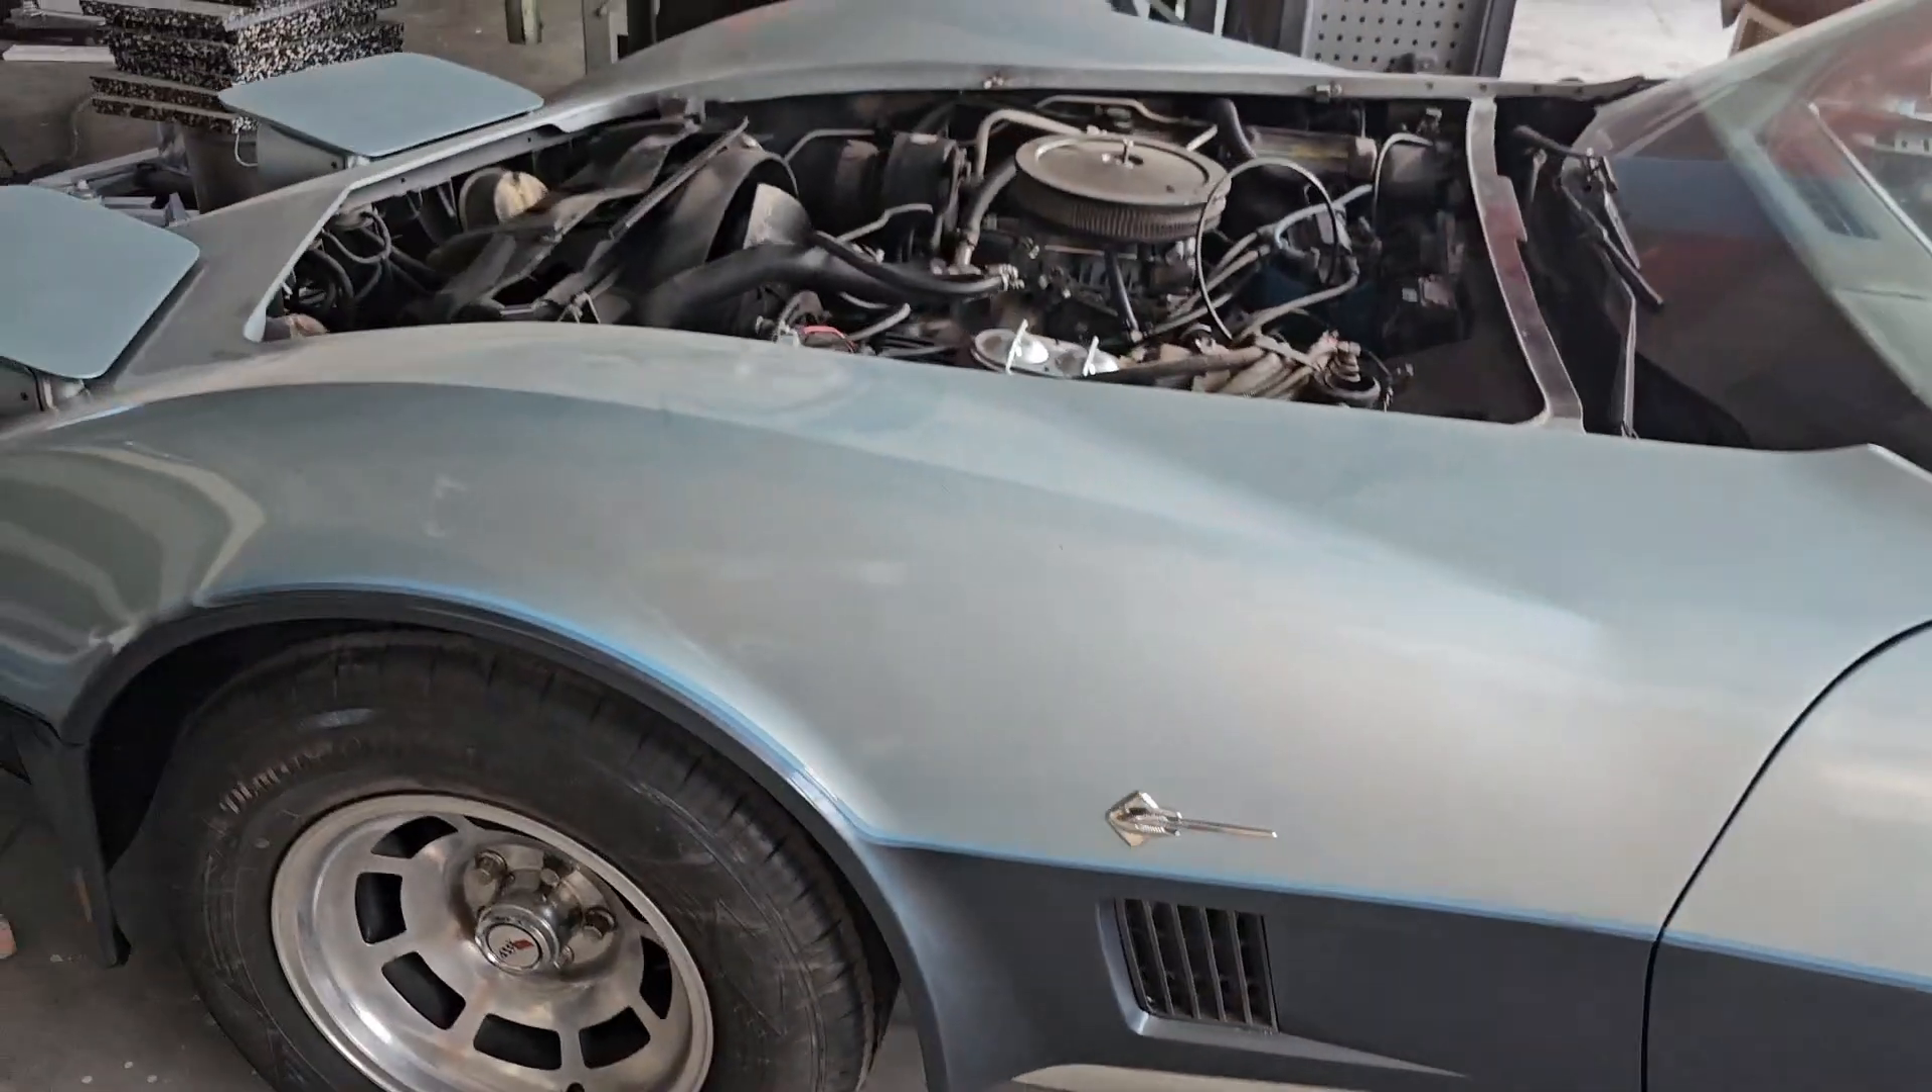Die Haube ist noch nicht wieder montiert.